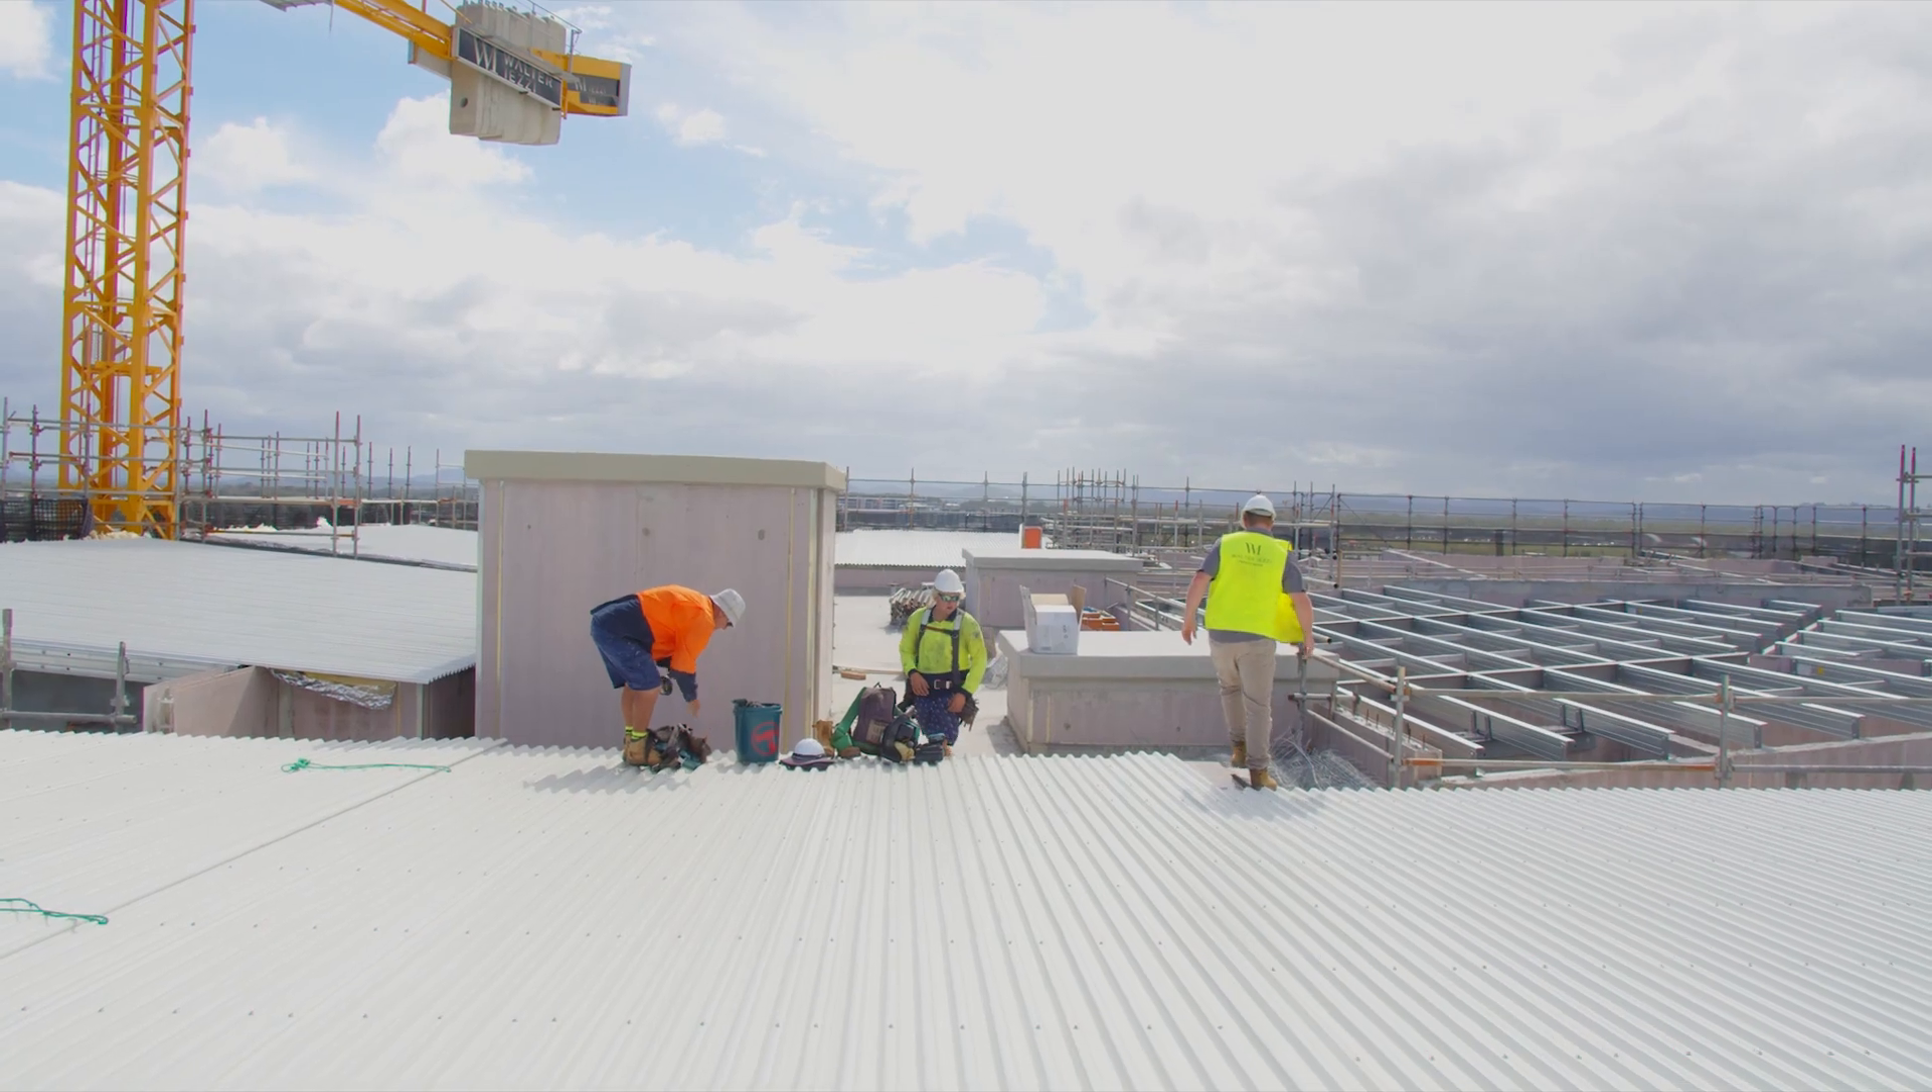All the roof sheeting's done to about half the roof.